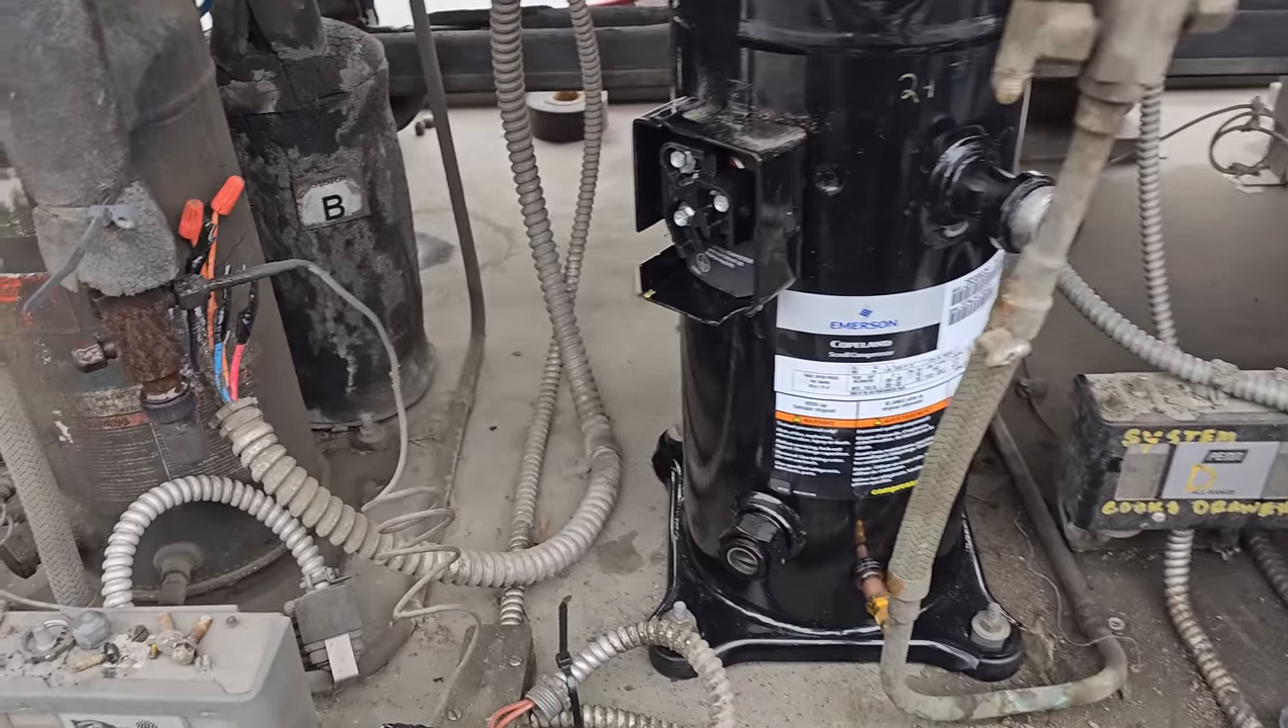We've got the new compressor in now.